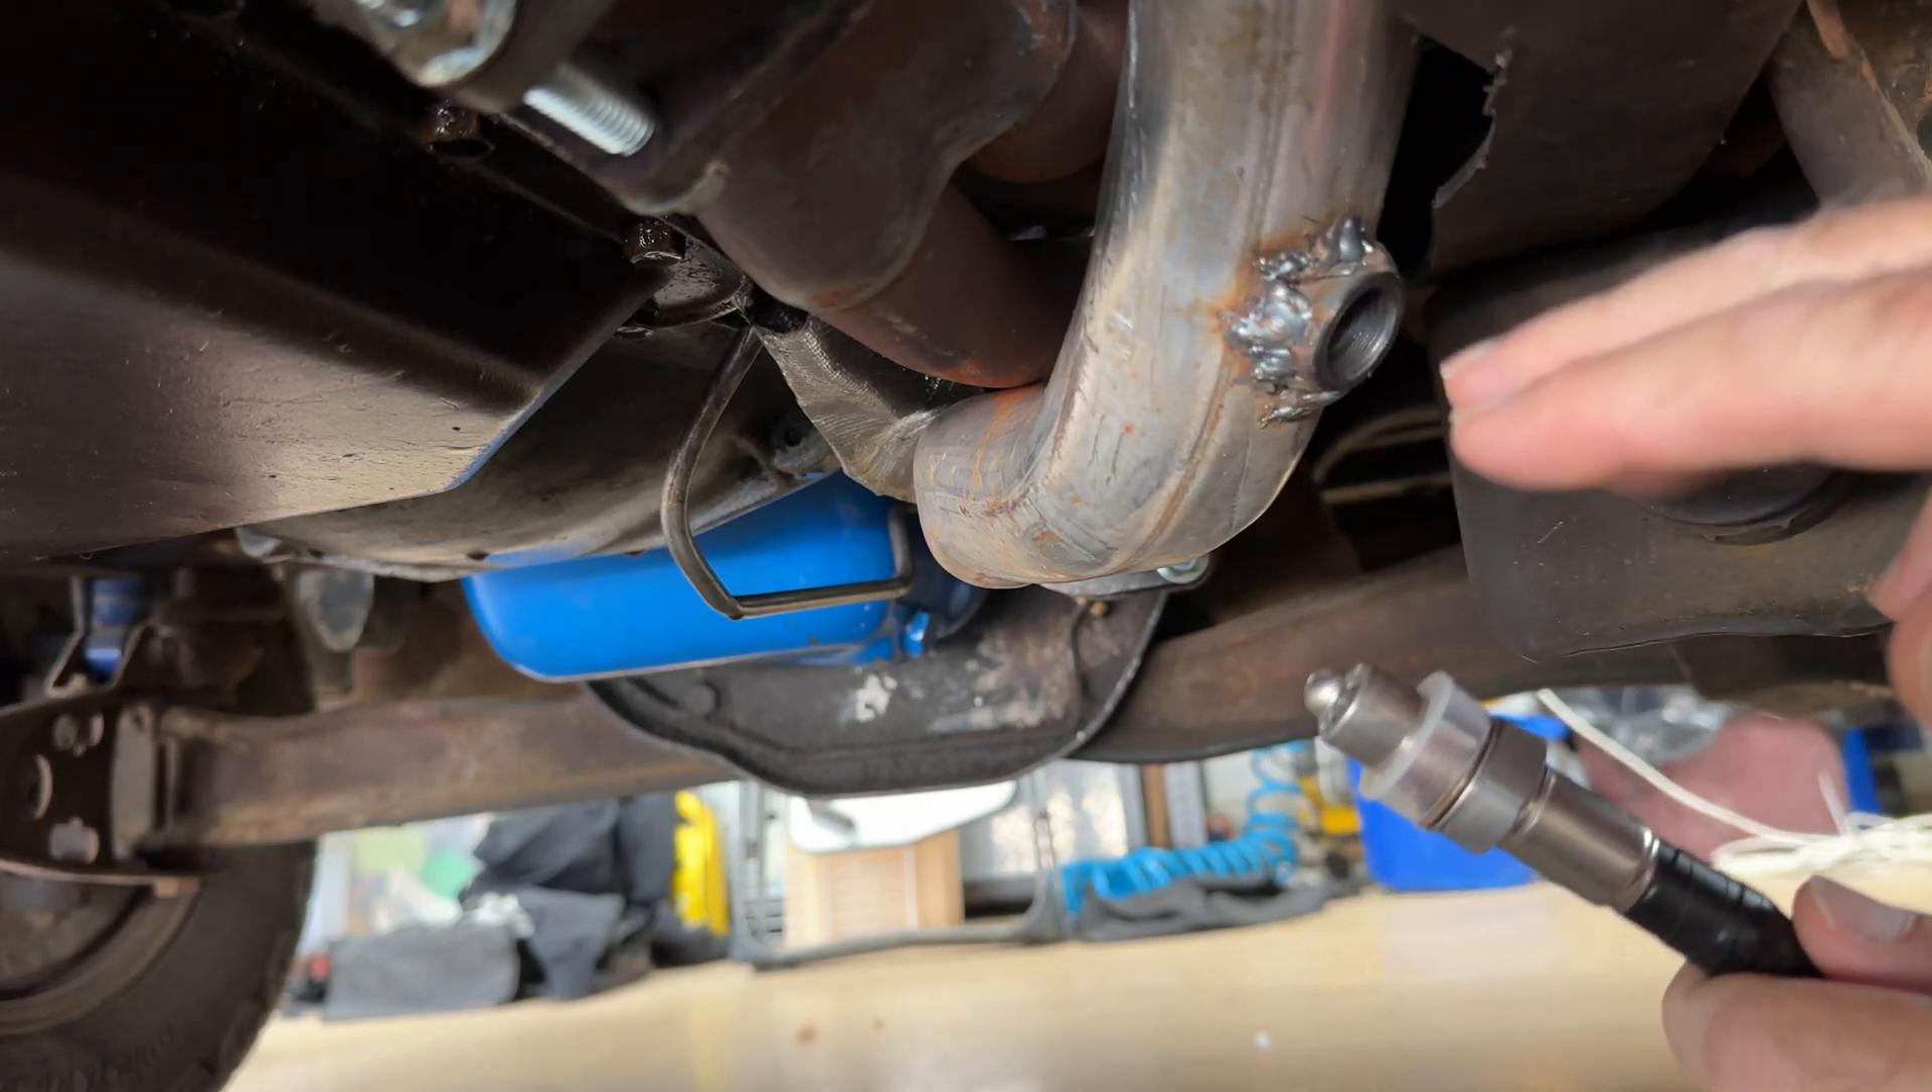All right, we've got our bung welded in here.